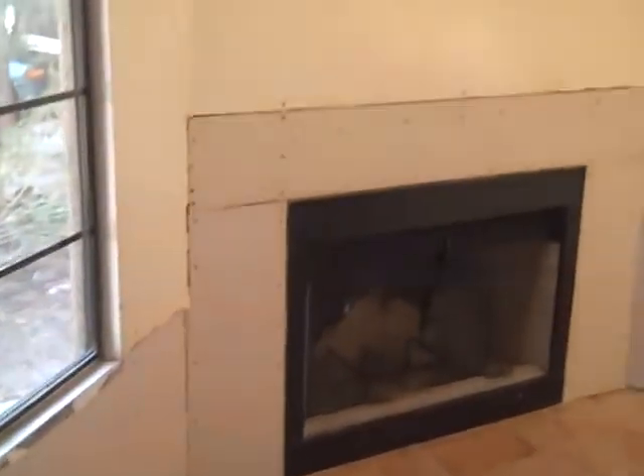So as you can see, the drywall is starting to be put back in.